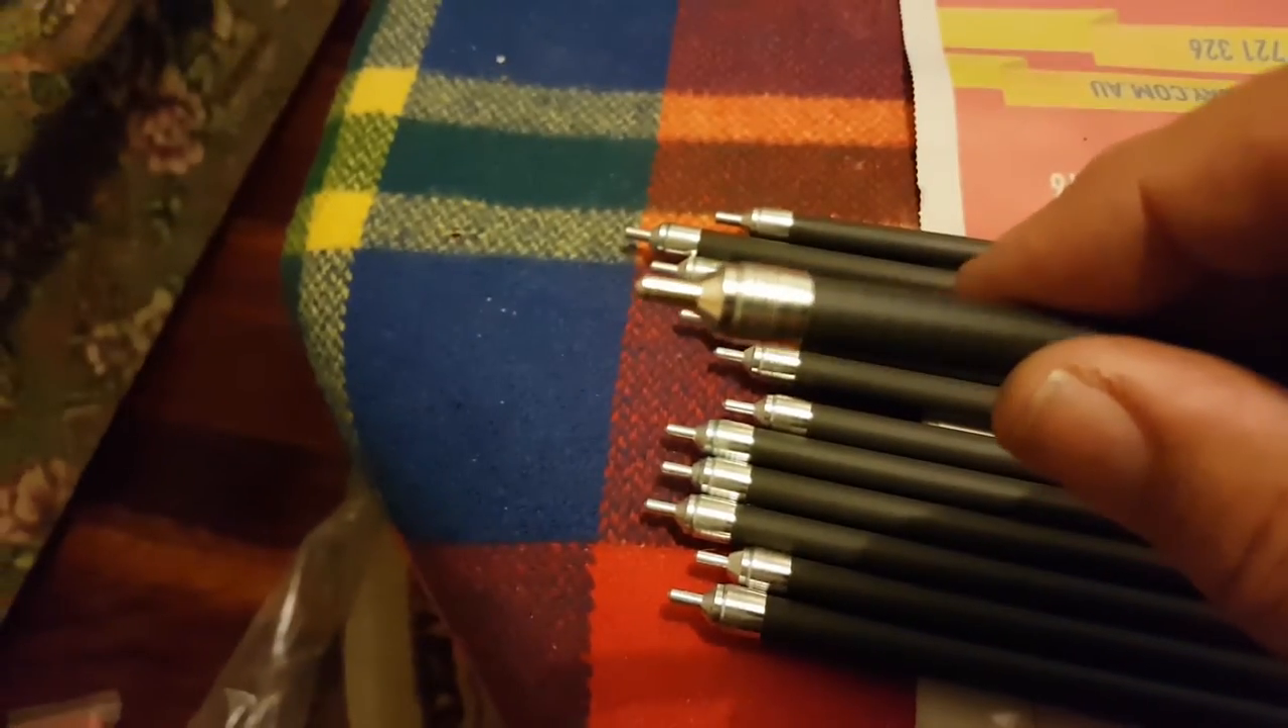All the pins are in. Looking pretty clean.